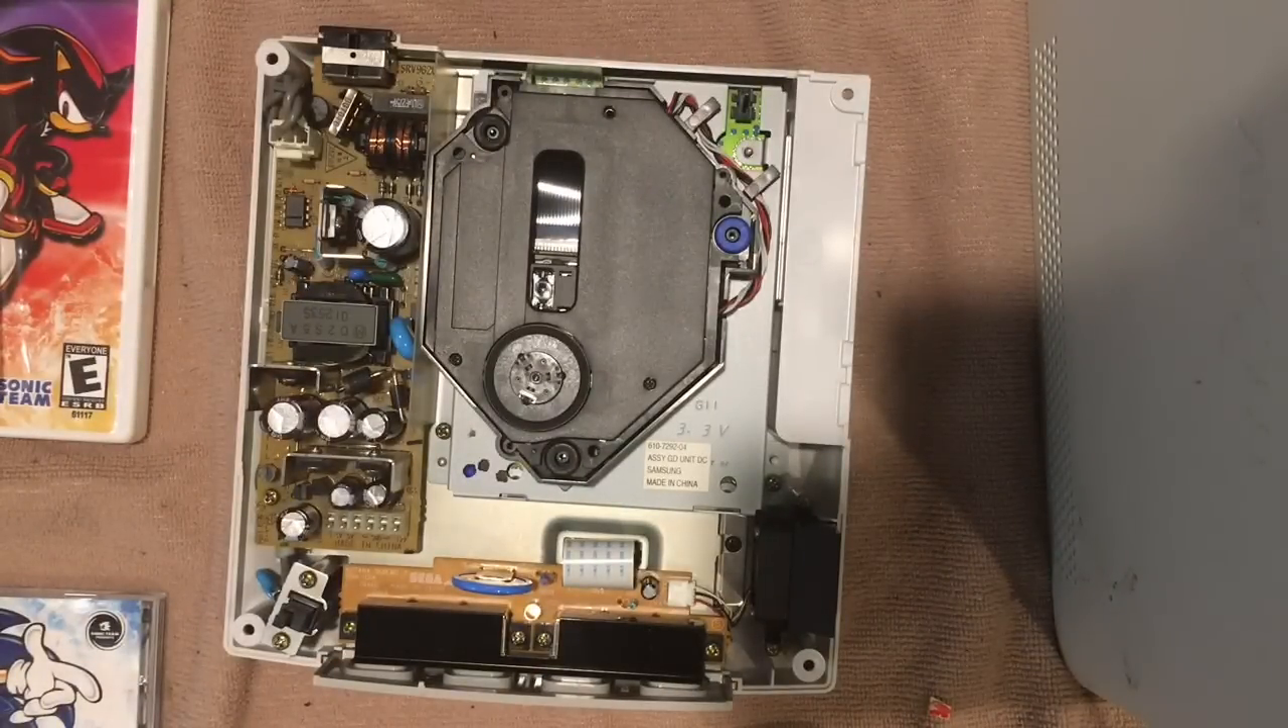All the internals have been reassembled.